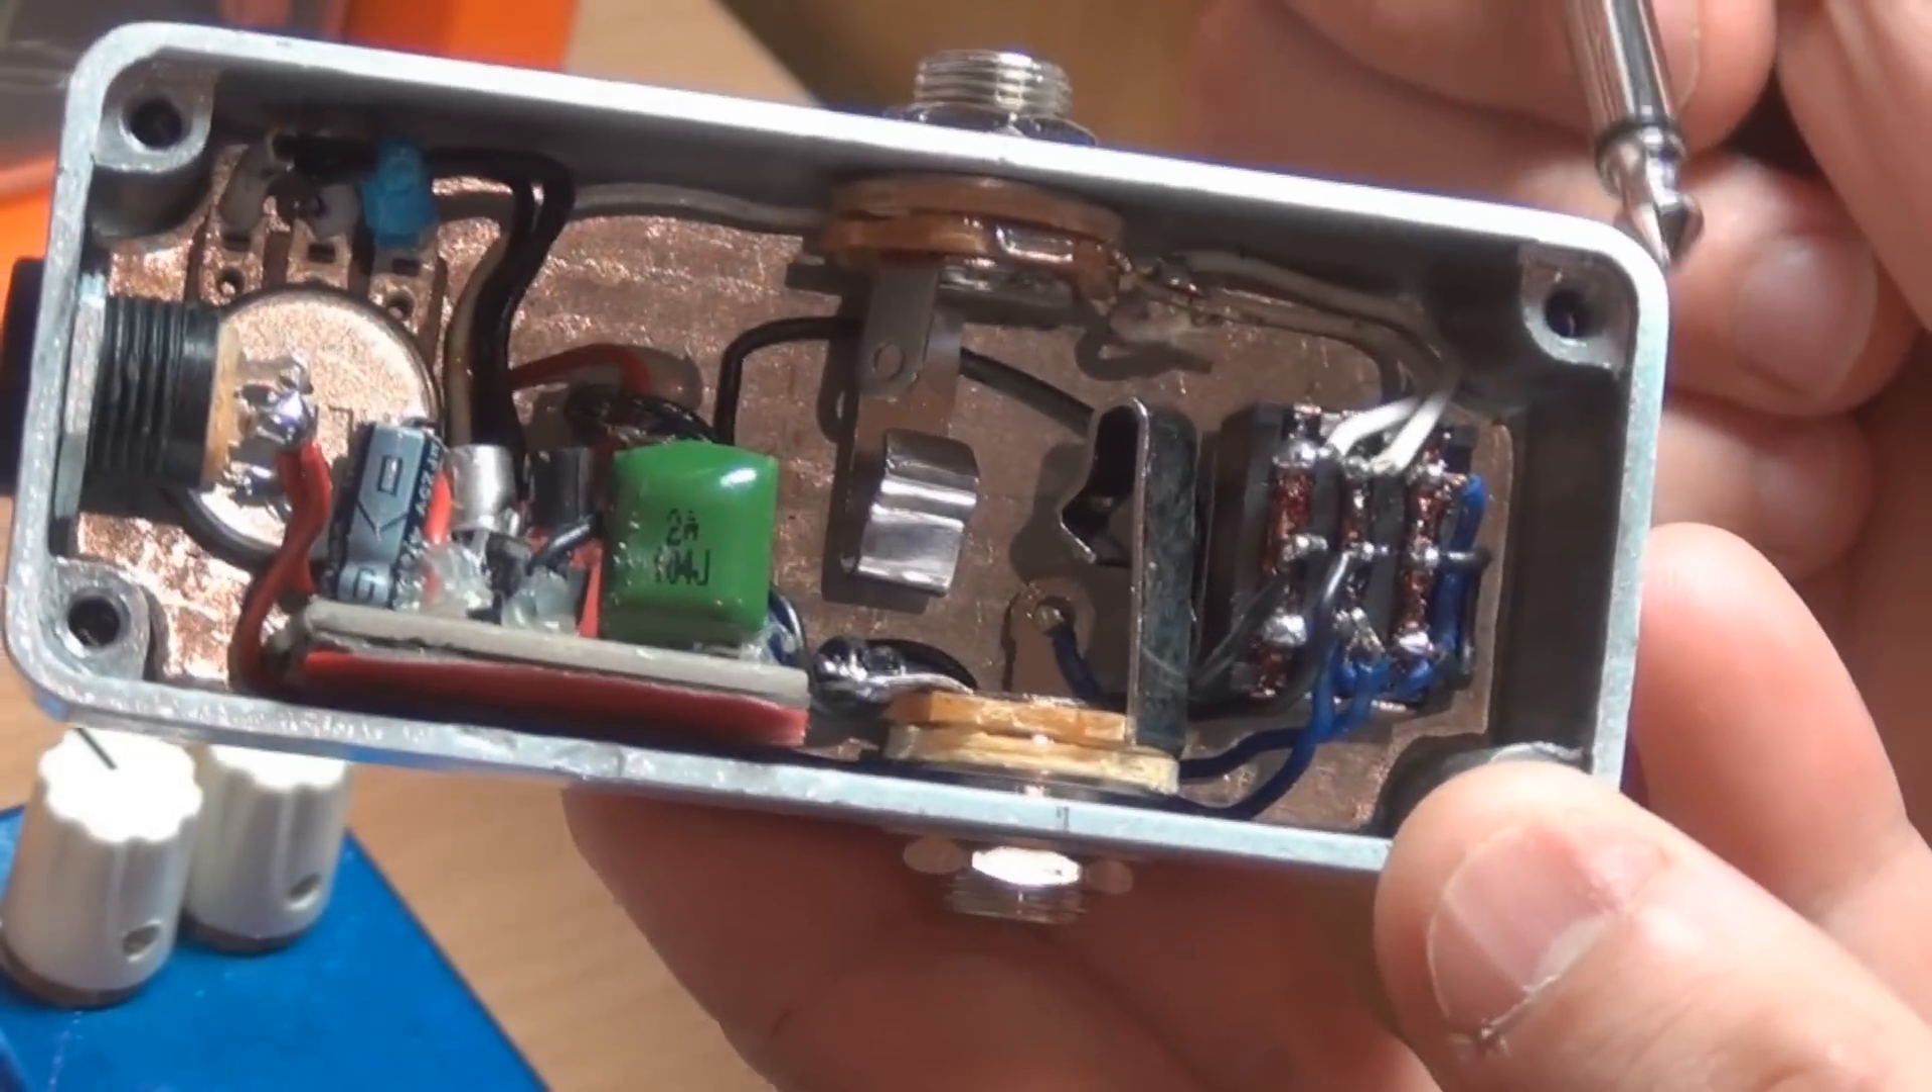These jacks are open style jacks and you can get away with open style jacks but these ones are just far too close.